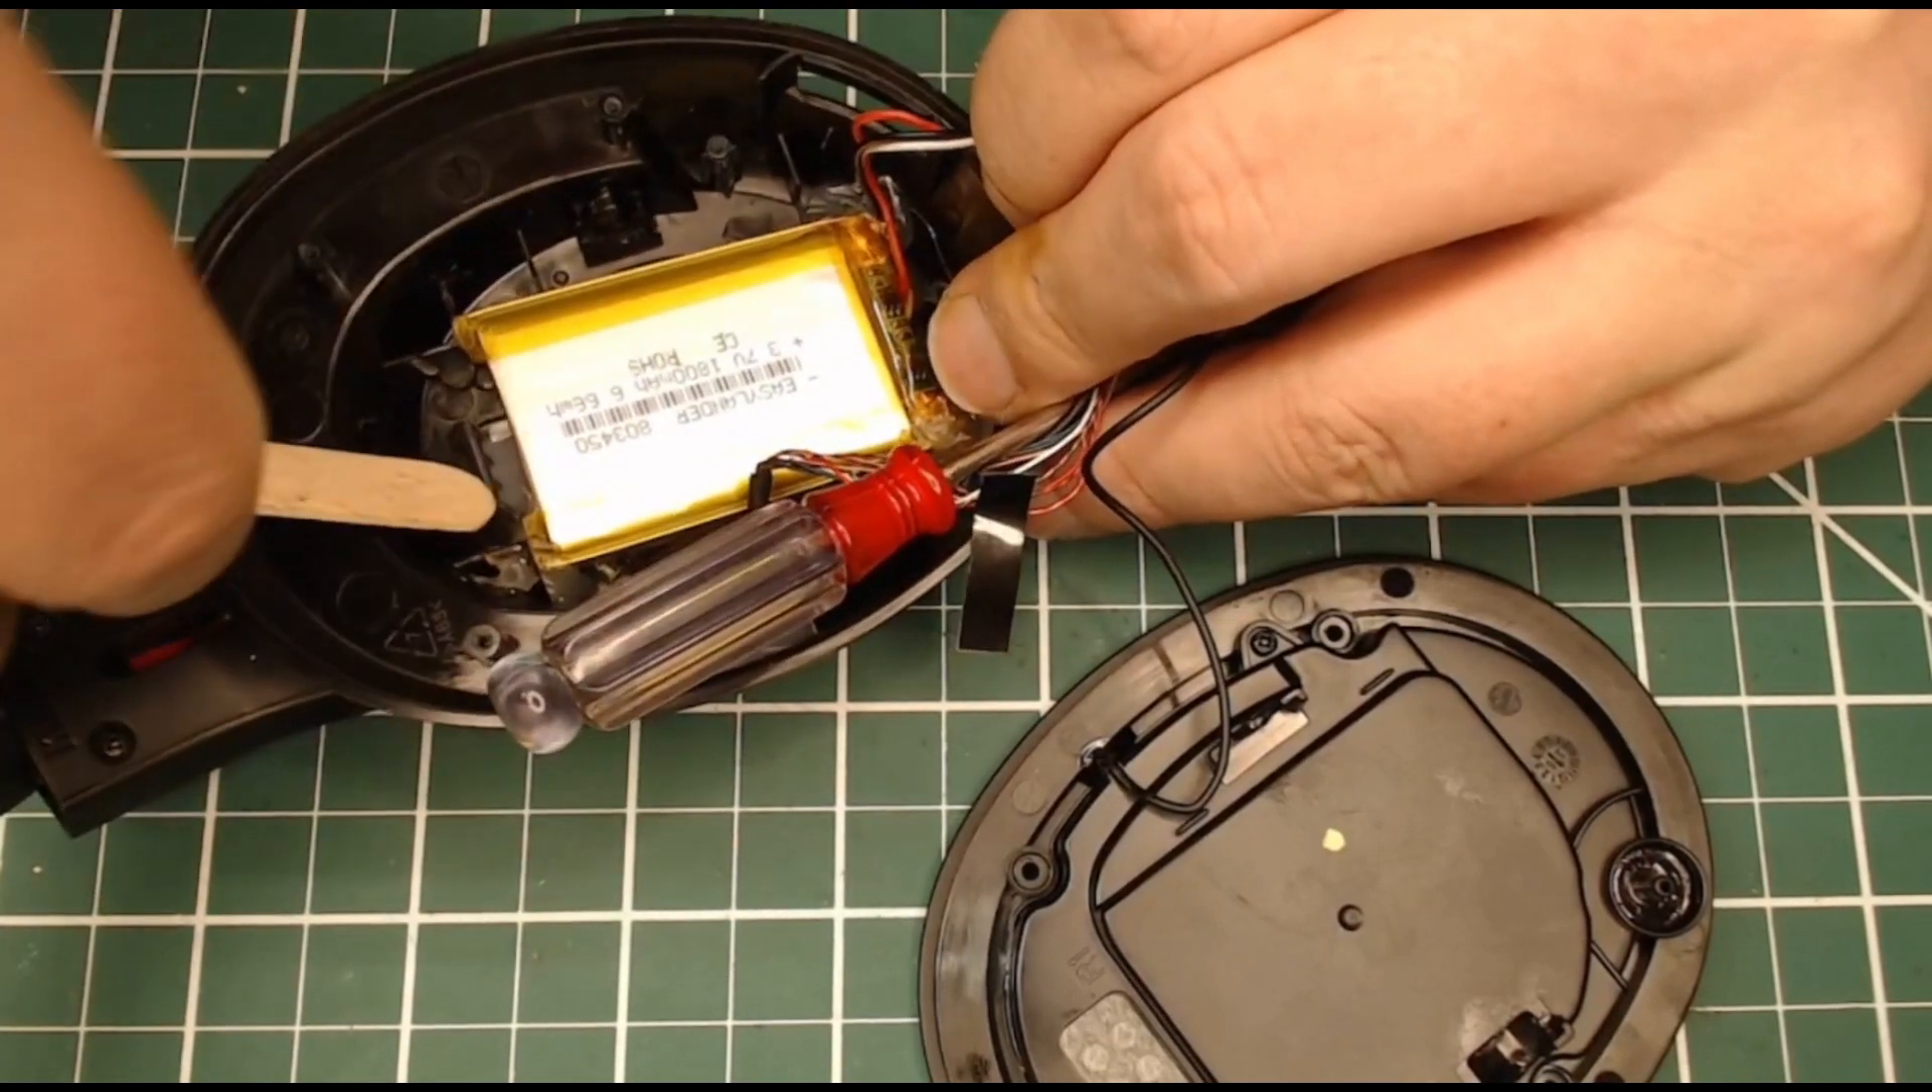I've already got the head cover off.